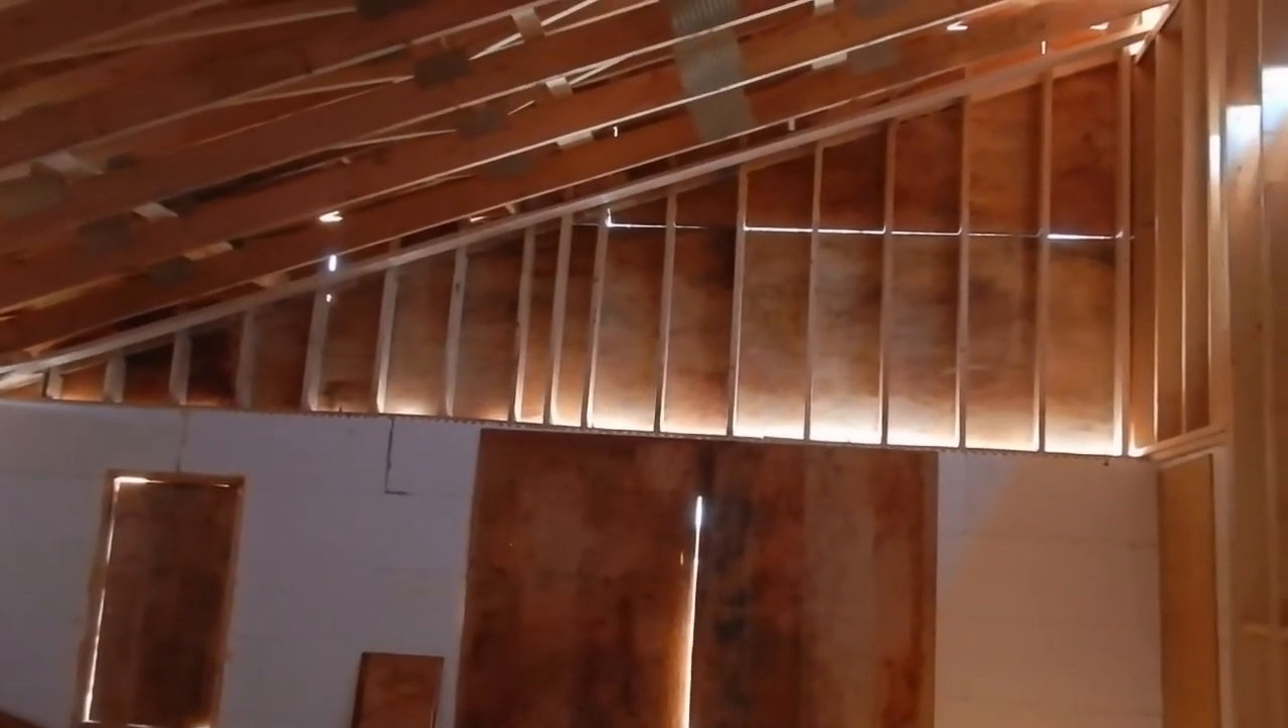No work has been done in terms of framing the window that needs to go over the top of the the sliding door there.